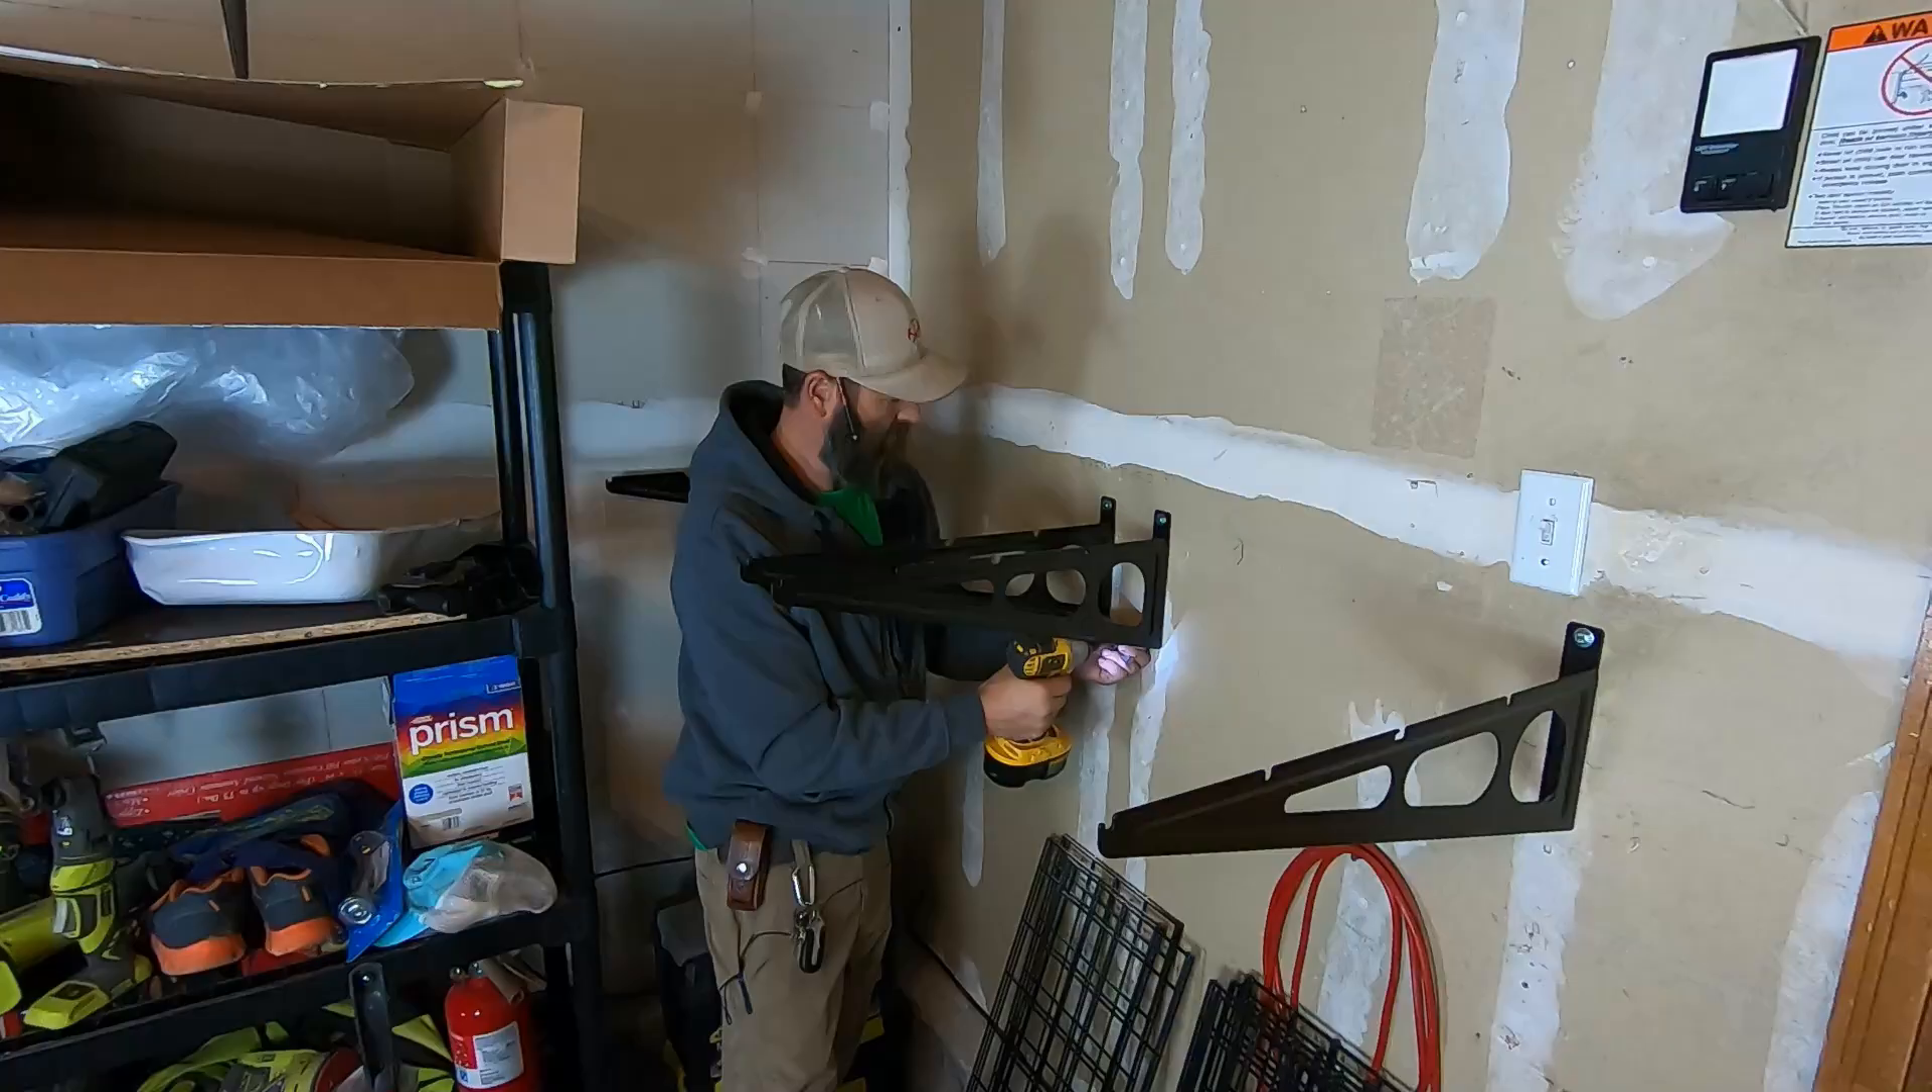Now that all the brackets are up, held up by the top bolt, I'm going to go pre -drill the other two and repeat.